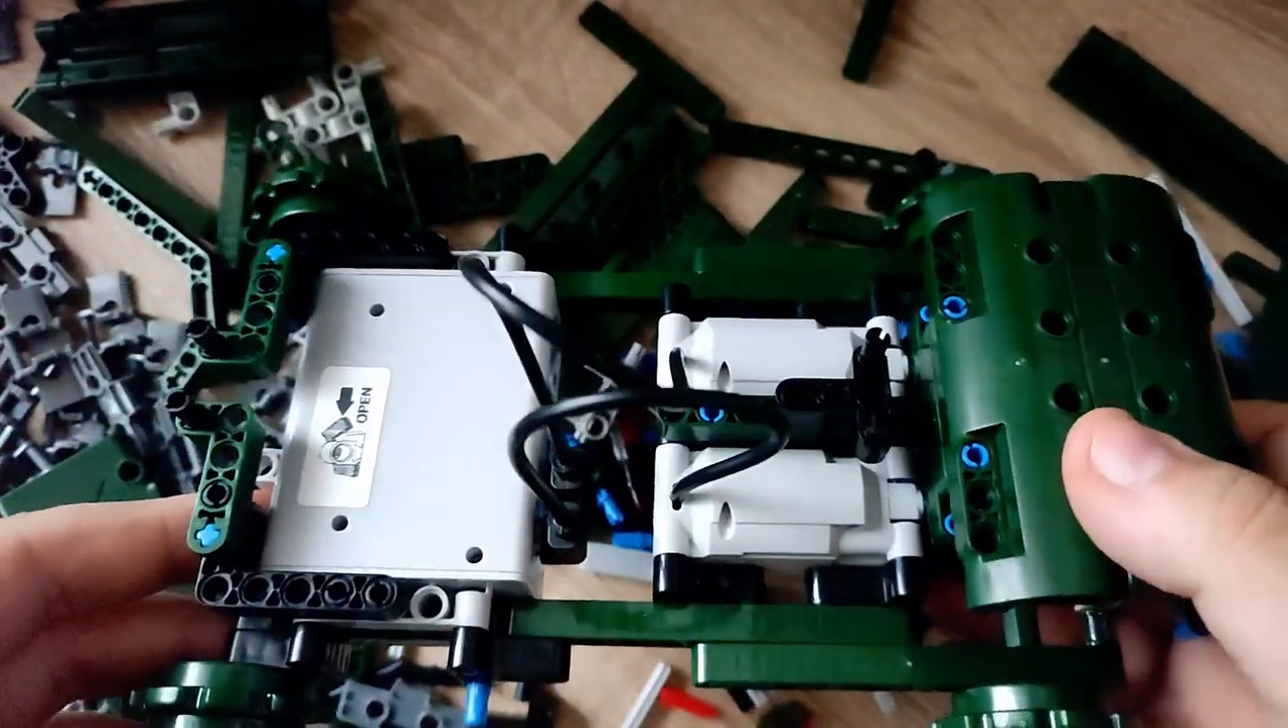Wir haben im Endeffekt schon die Akkubox und die zwei Motoren so ein bisschen in dem Technikgerüst eingebaut.